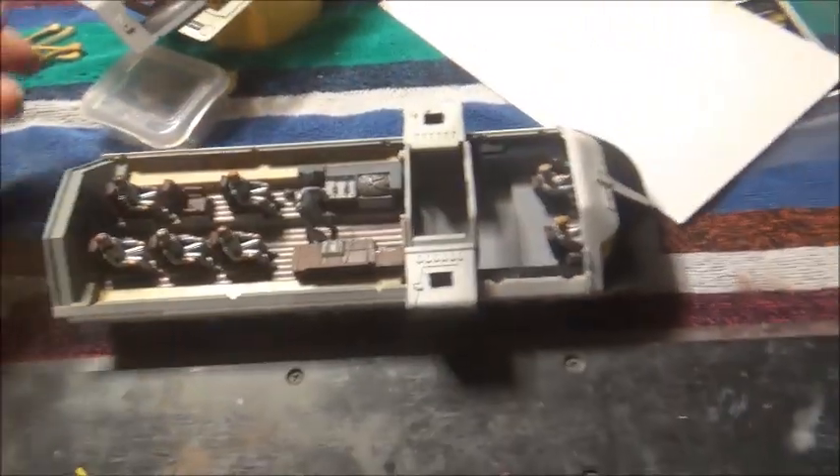Uh, I did not get the roof on because I, uh, was still playing around with some other things.